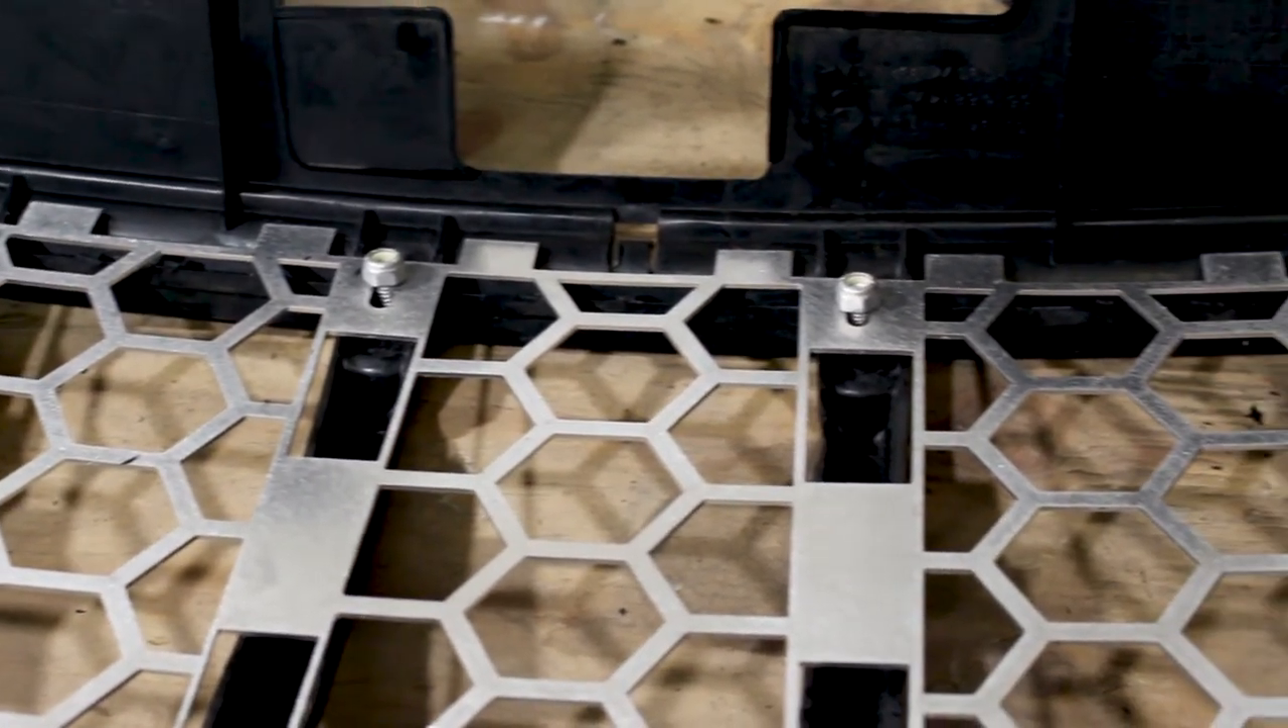We have the bolts through we have the nuts on partially everything lined up and worked out perfectly so we're just gonna tighten them down.